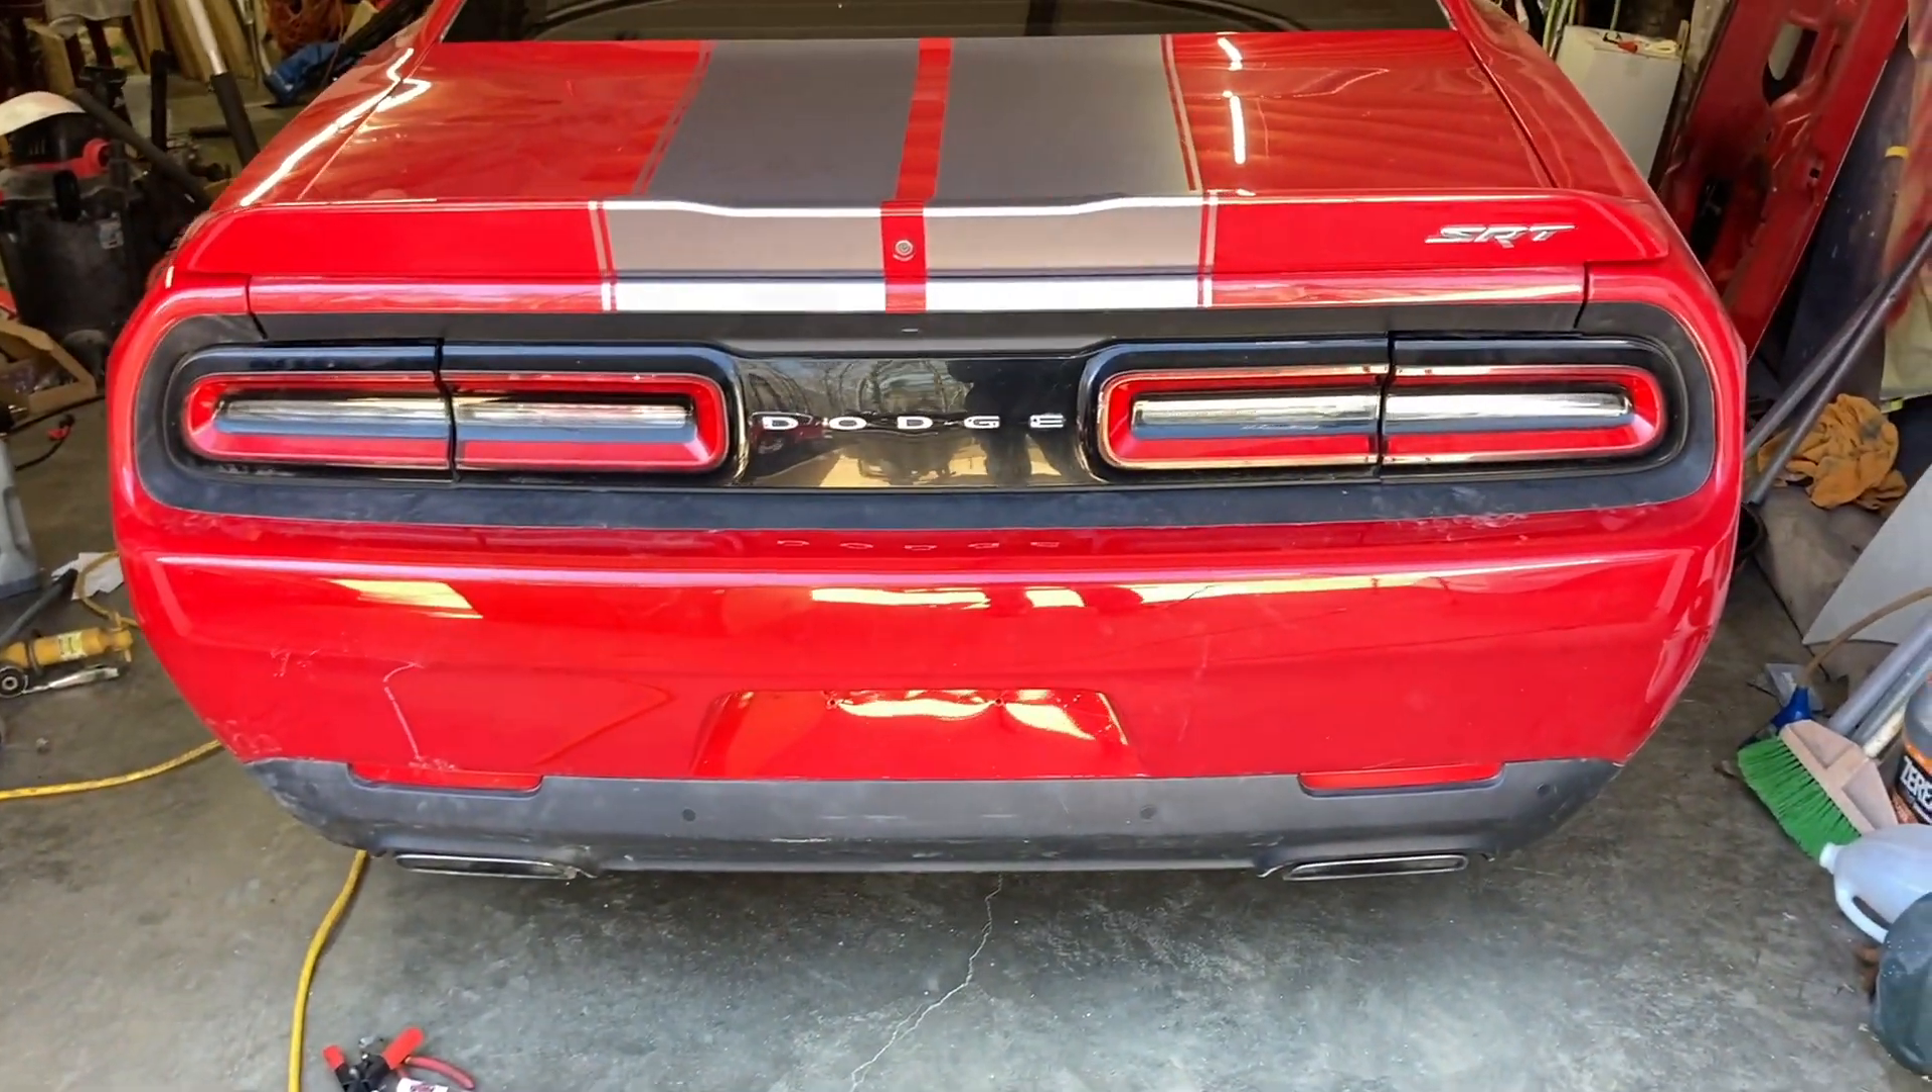All right, so we got a bumper on.